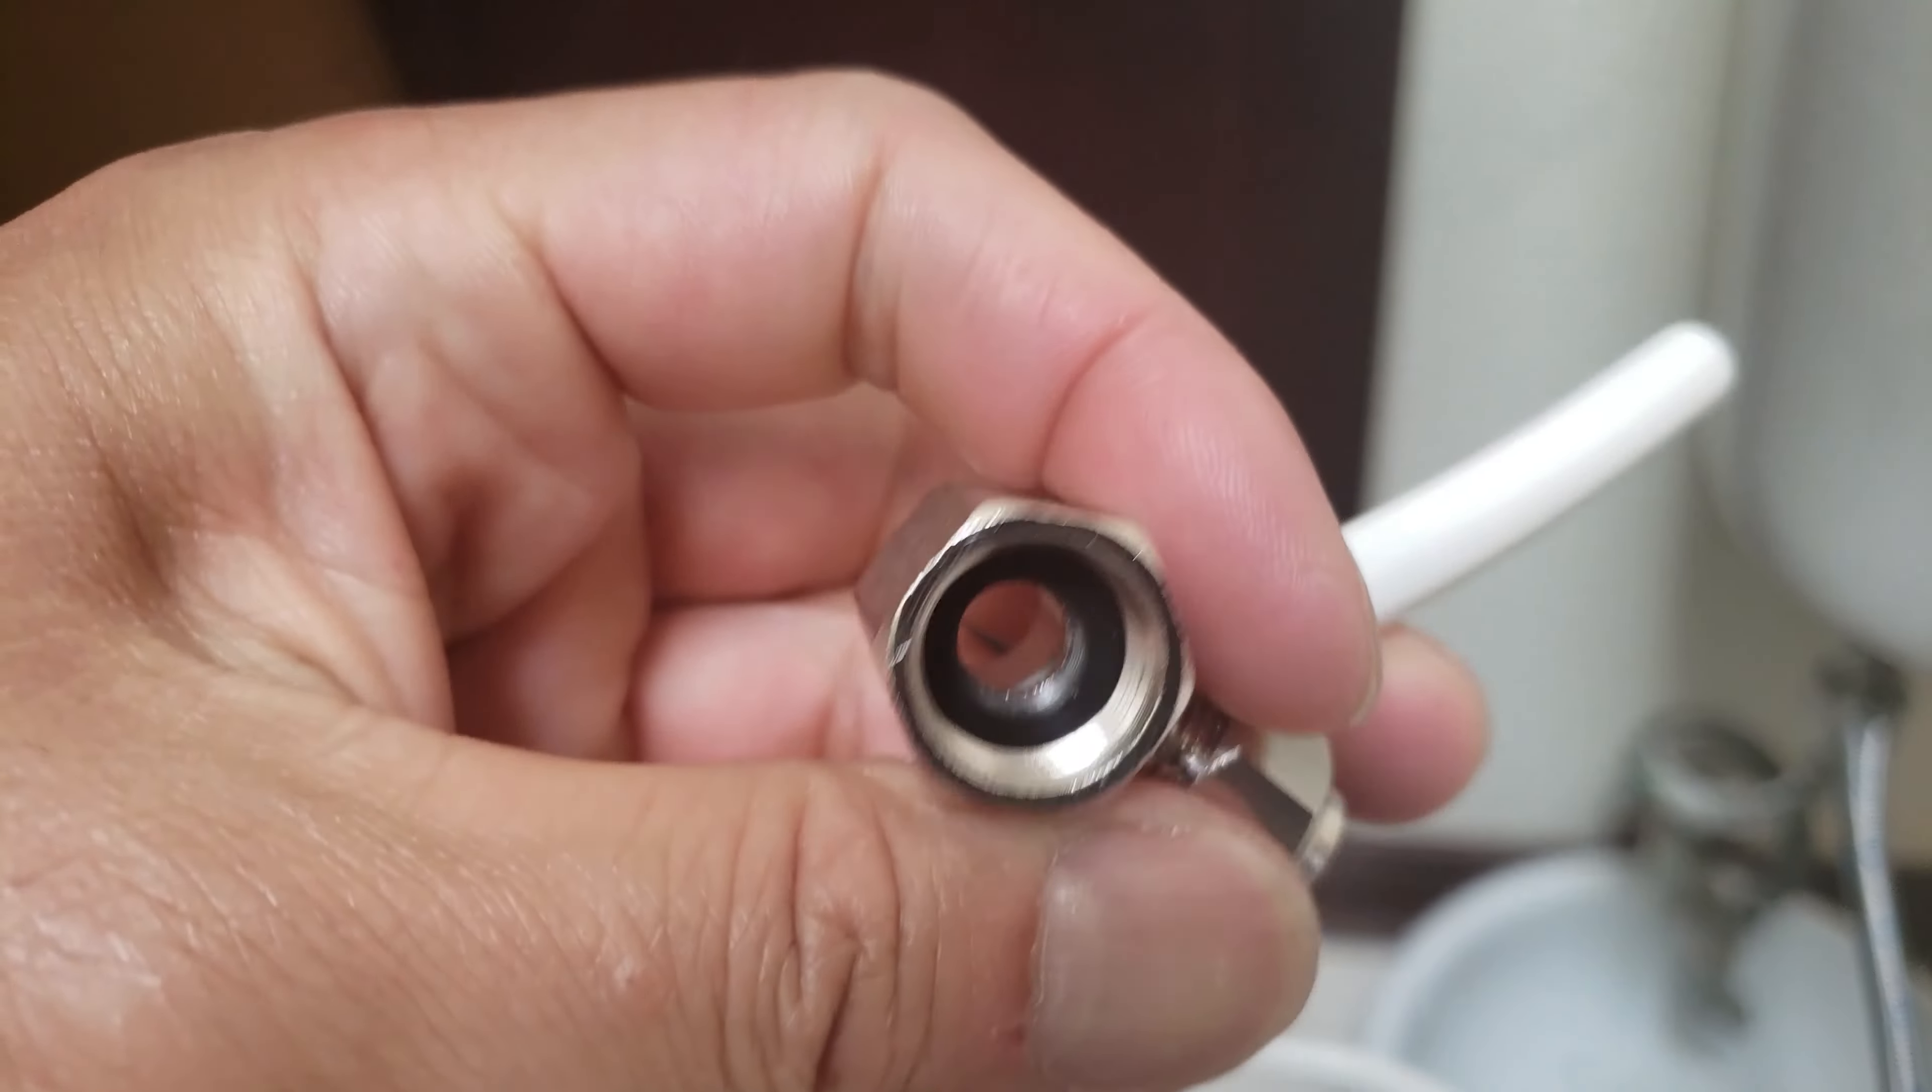Here is the T -valve, I already have the washer in here, the small washer.